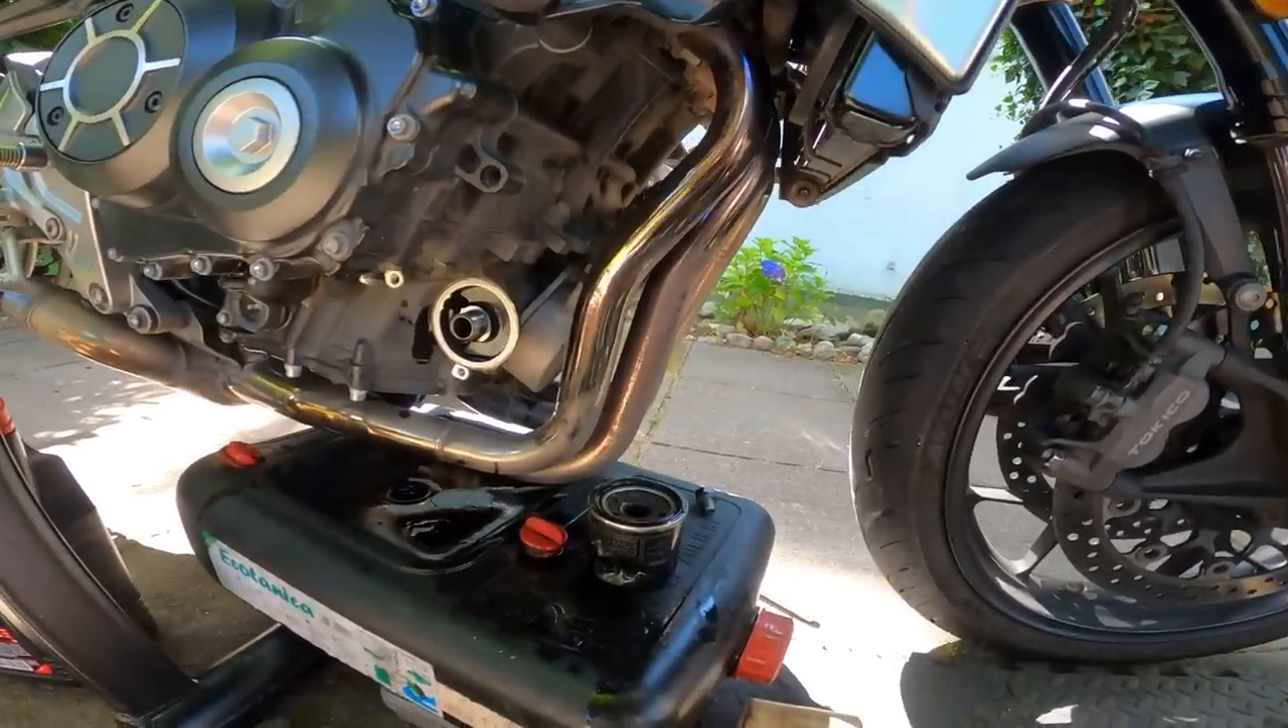There we go, that is the Honda filter off.